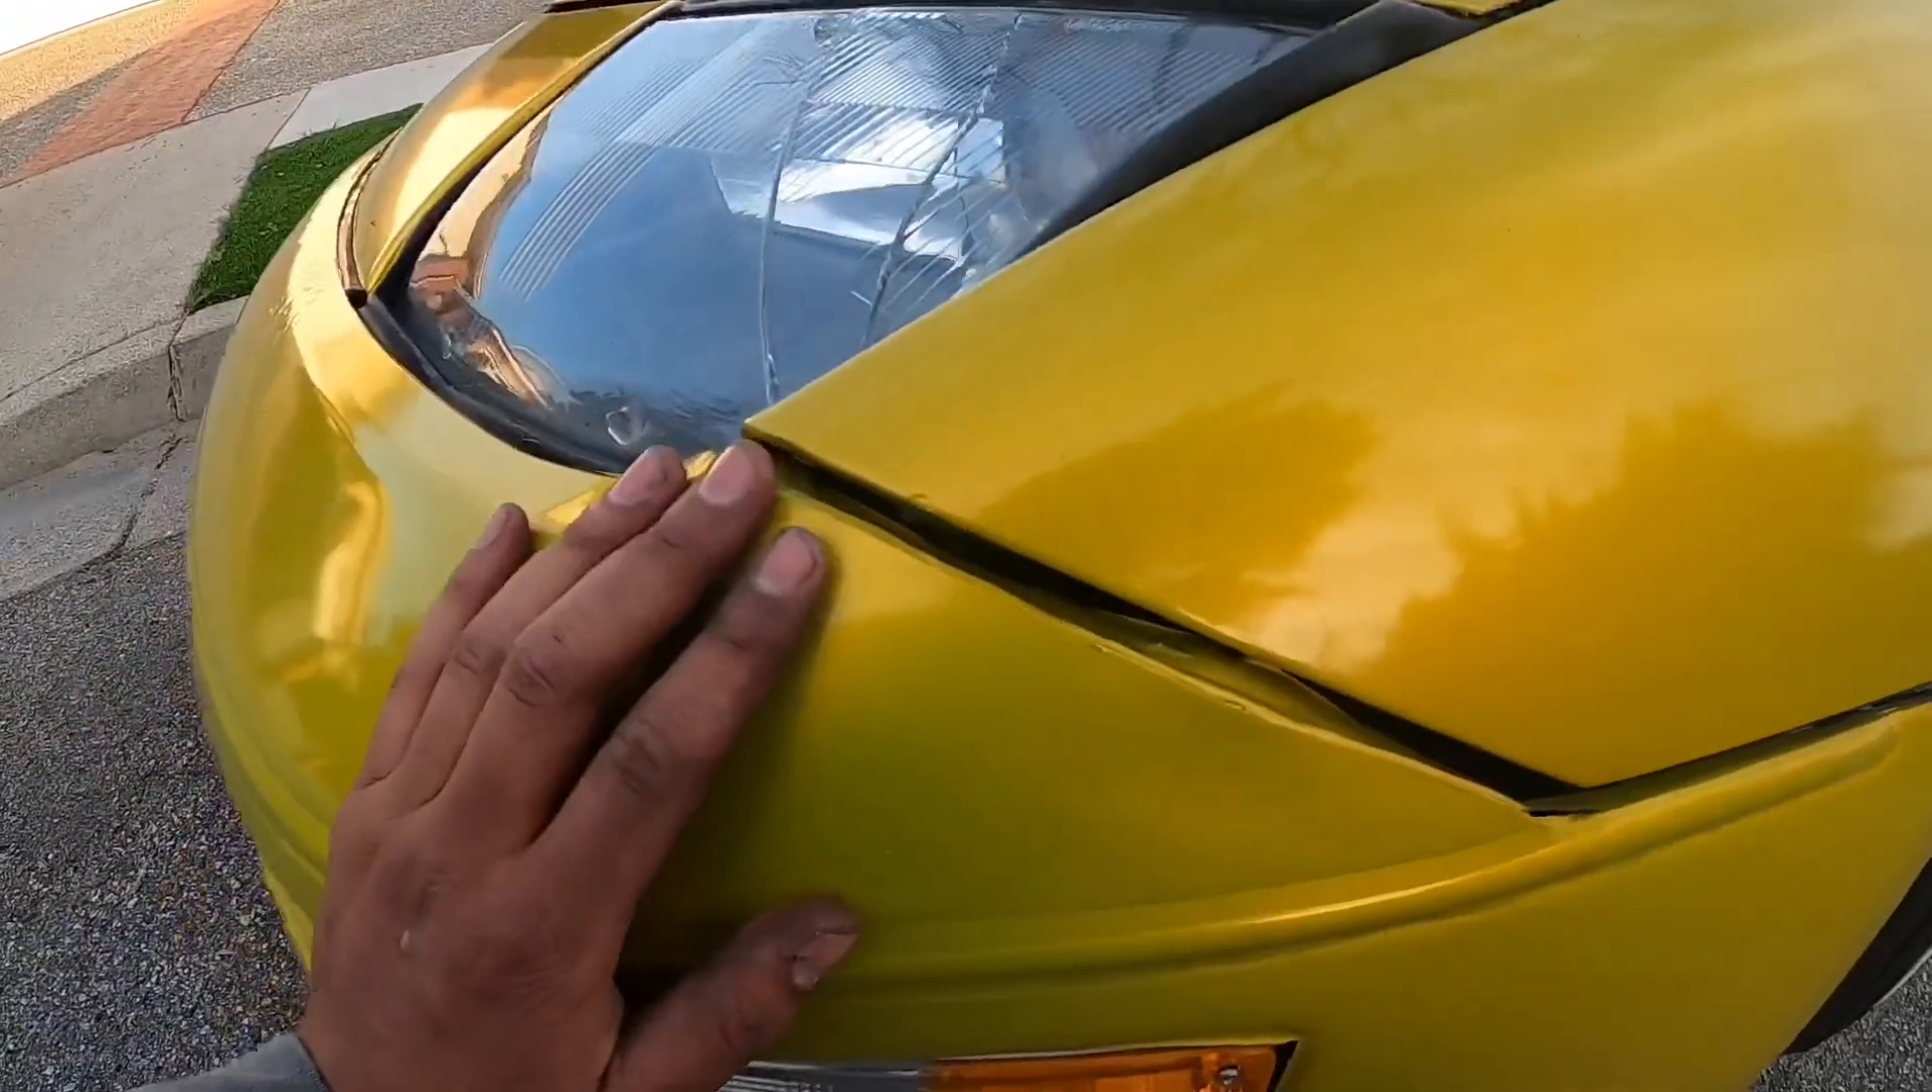My bumper doesn't line up that well.